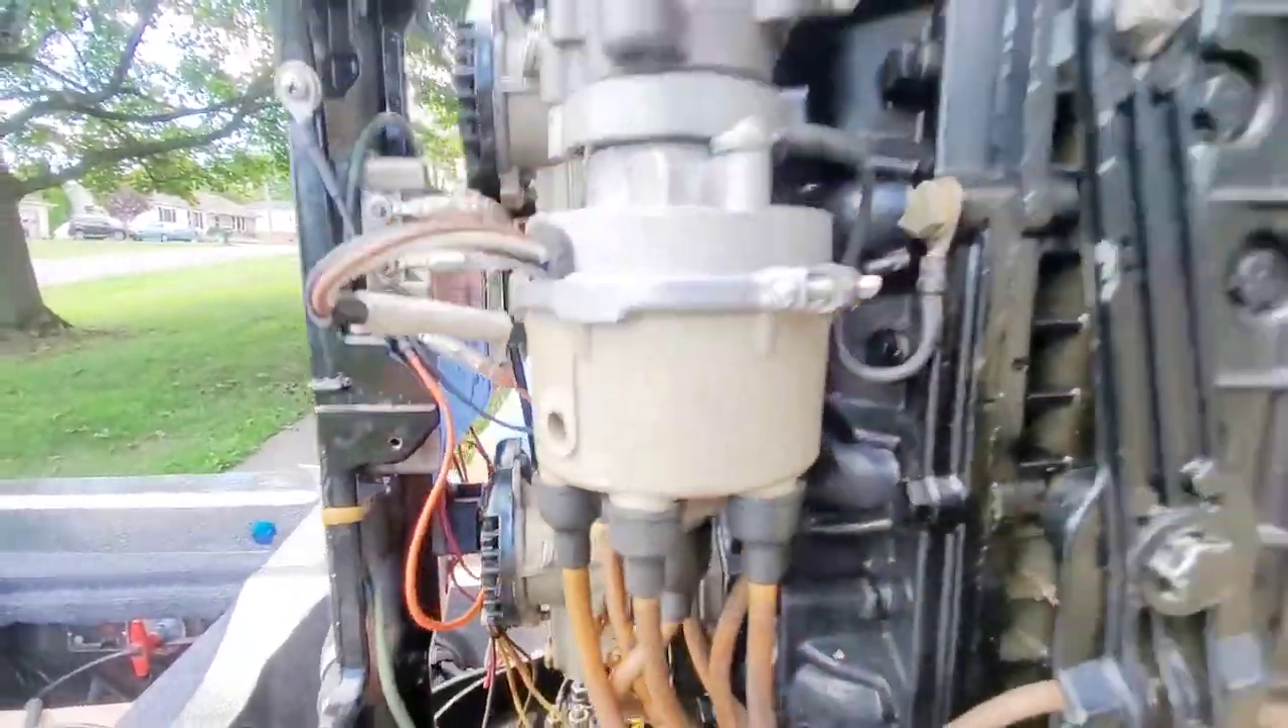So, we got the new distributor, uh, installed. Everything is there. It's grounded.